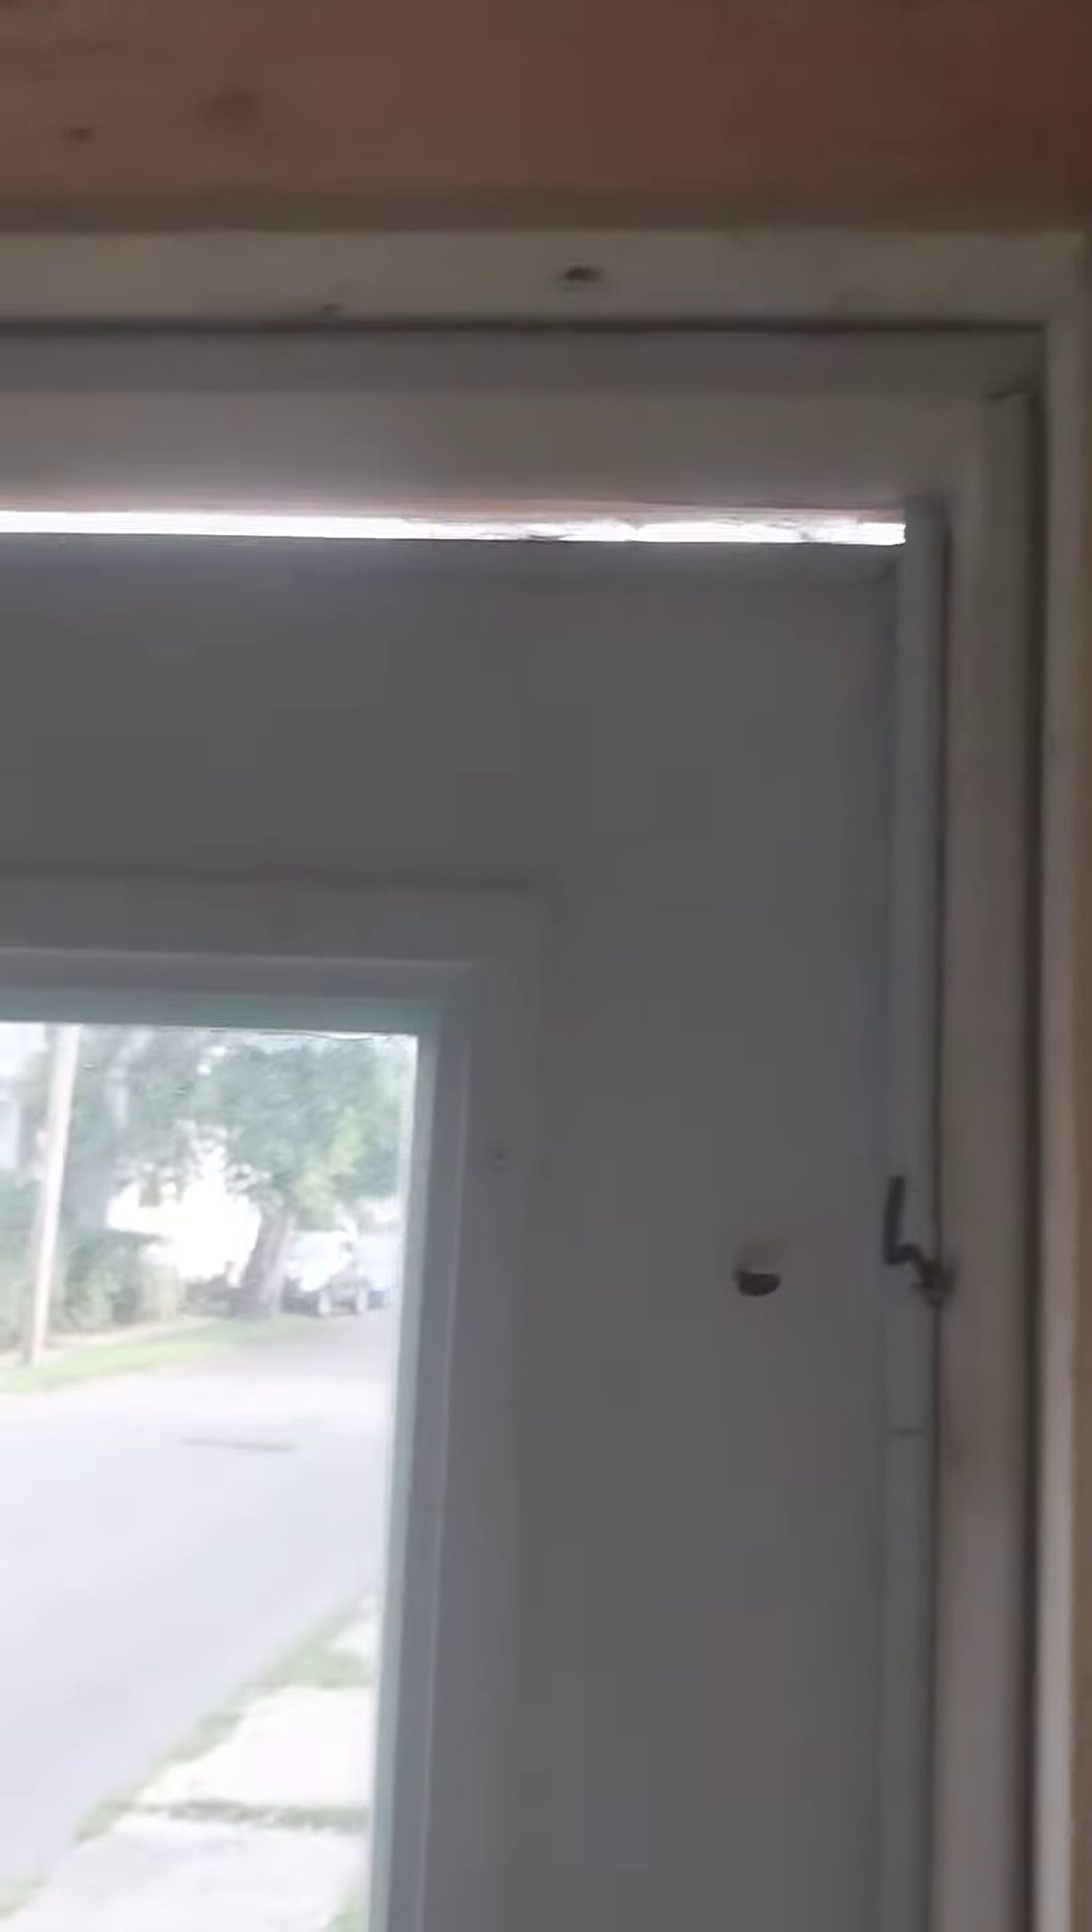This is where I really be having my main issues at in the back door. Flies and stuff and spiders be coming in. So that's a real big gap.